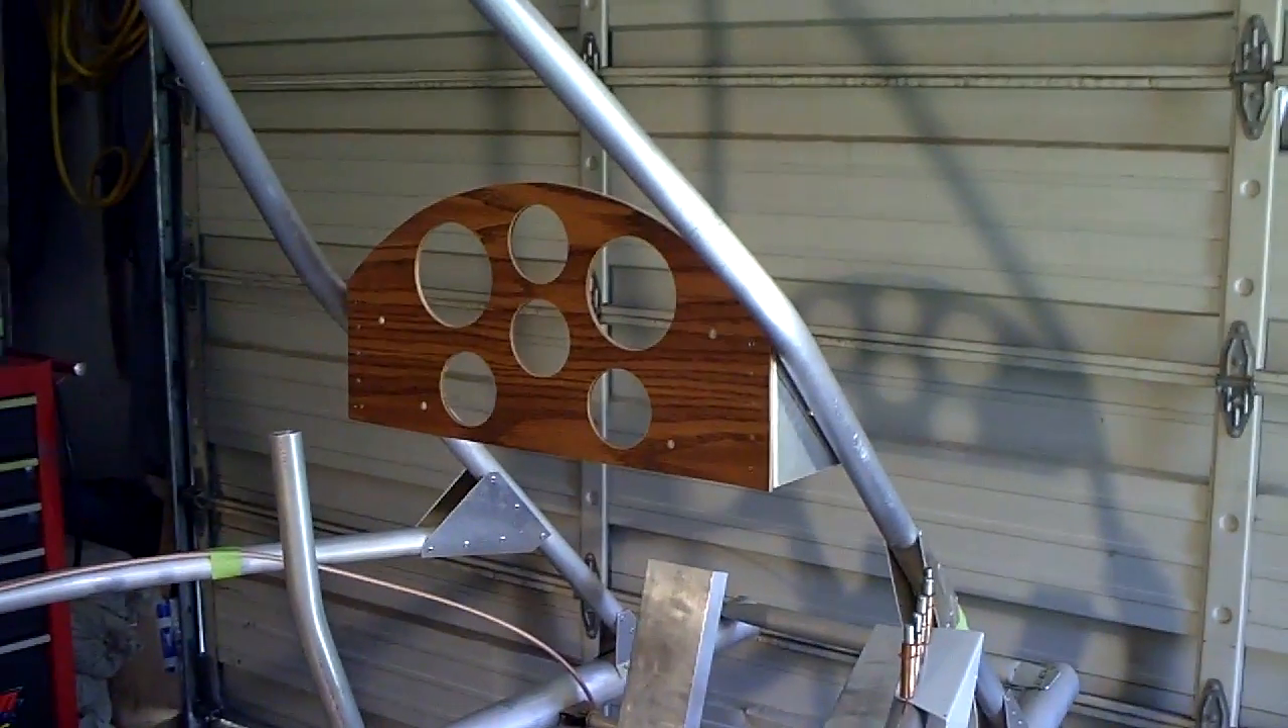At this point I've mounted the panel and the brackets to the airframe.